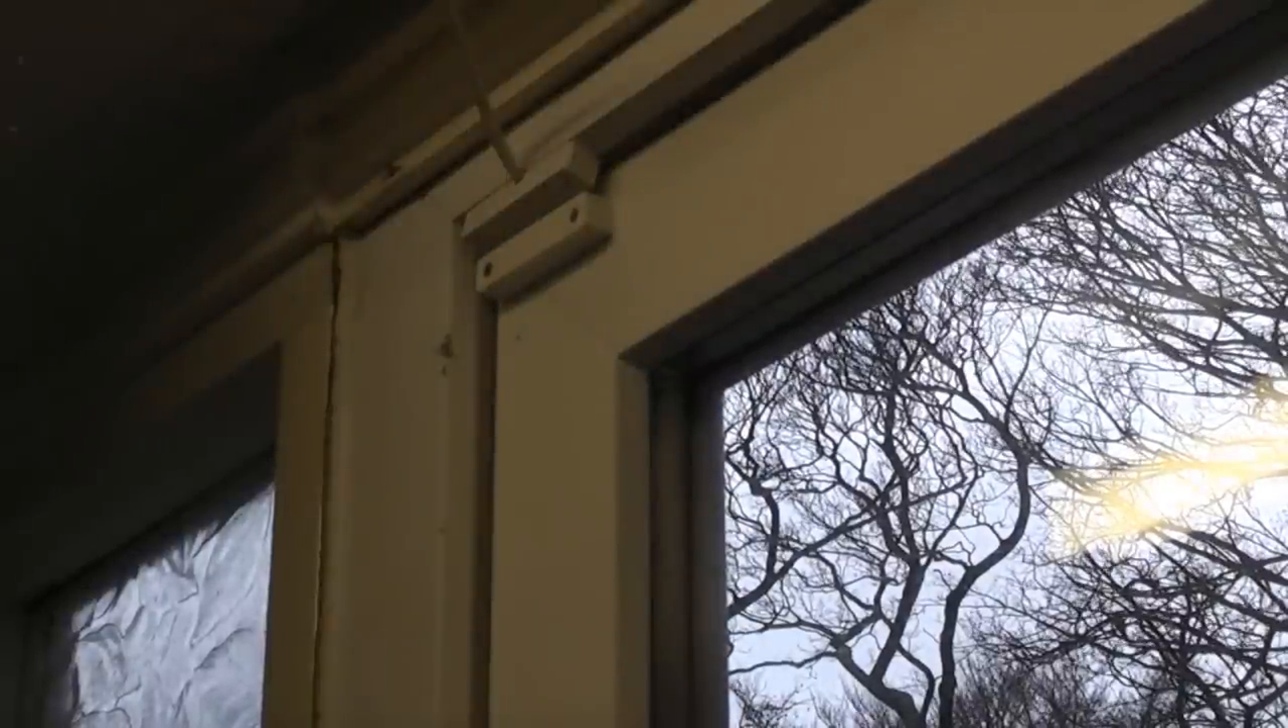That is the door contact fitted.